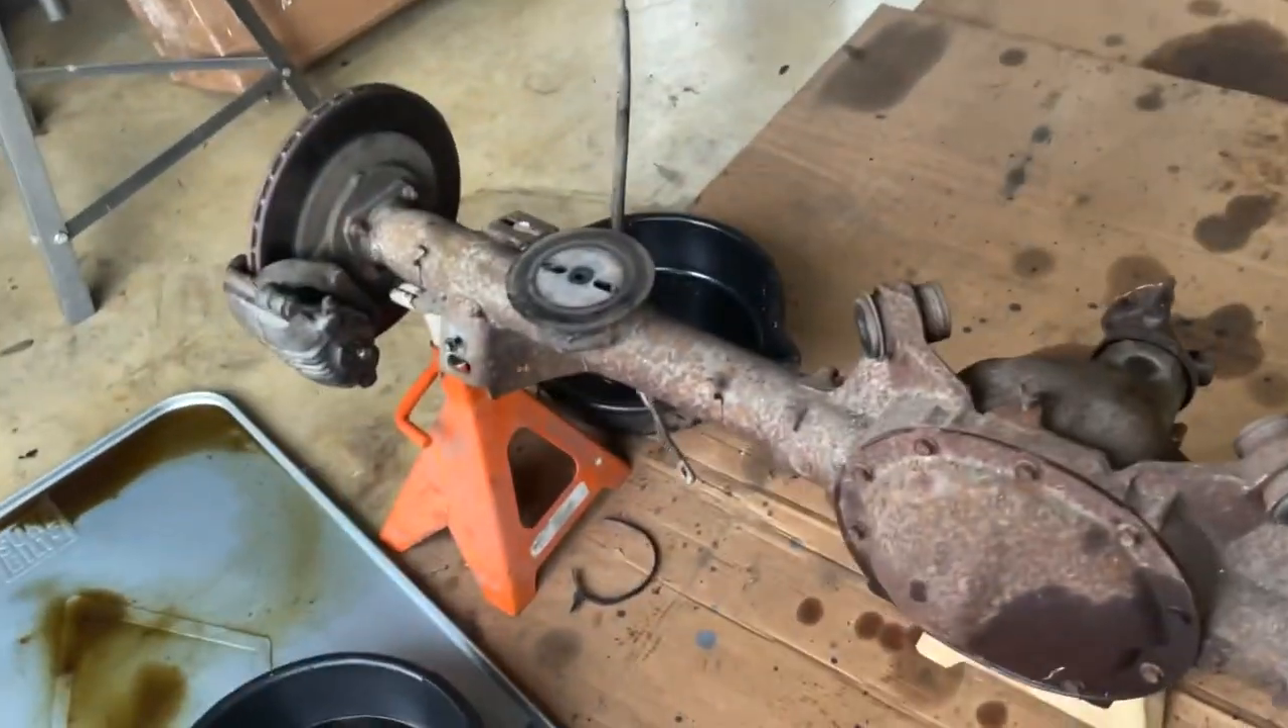Alright so I got the rear end out.